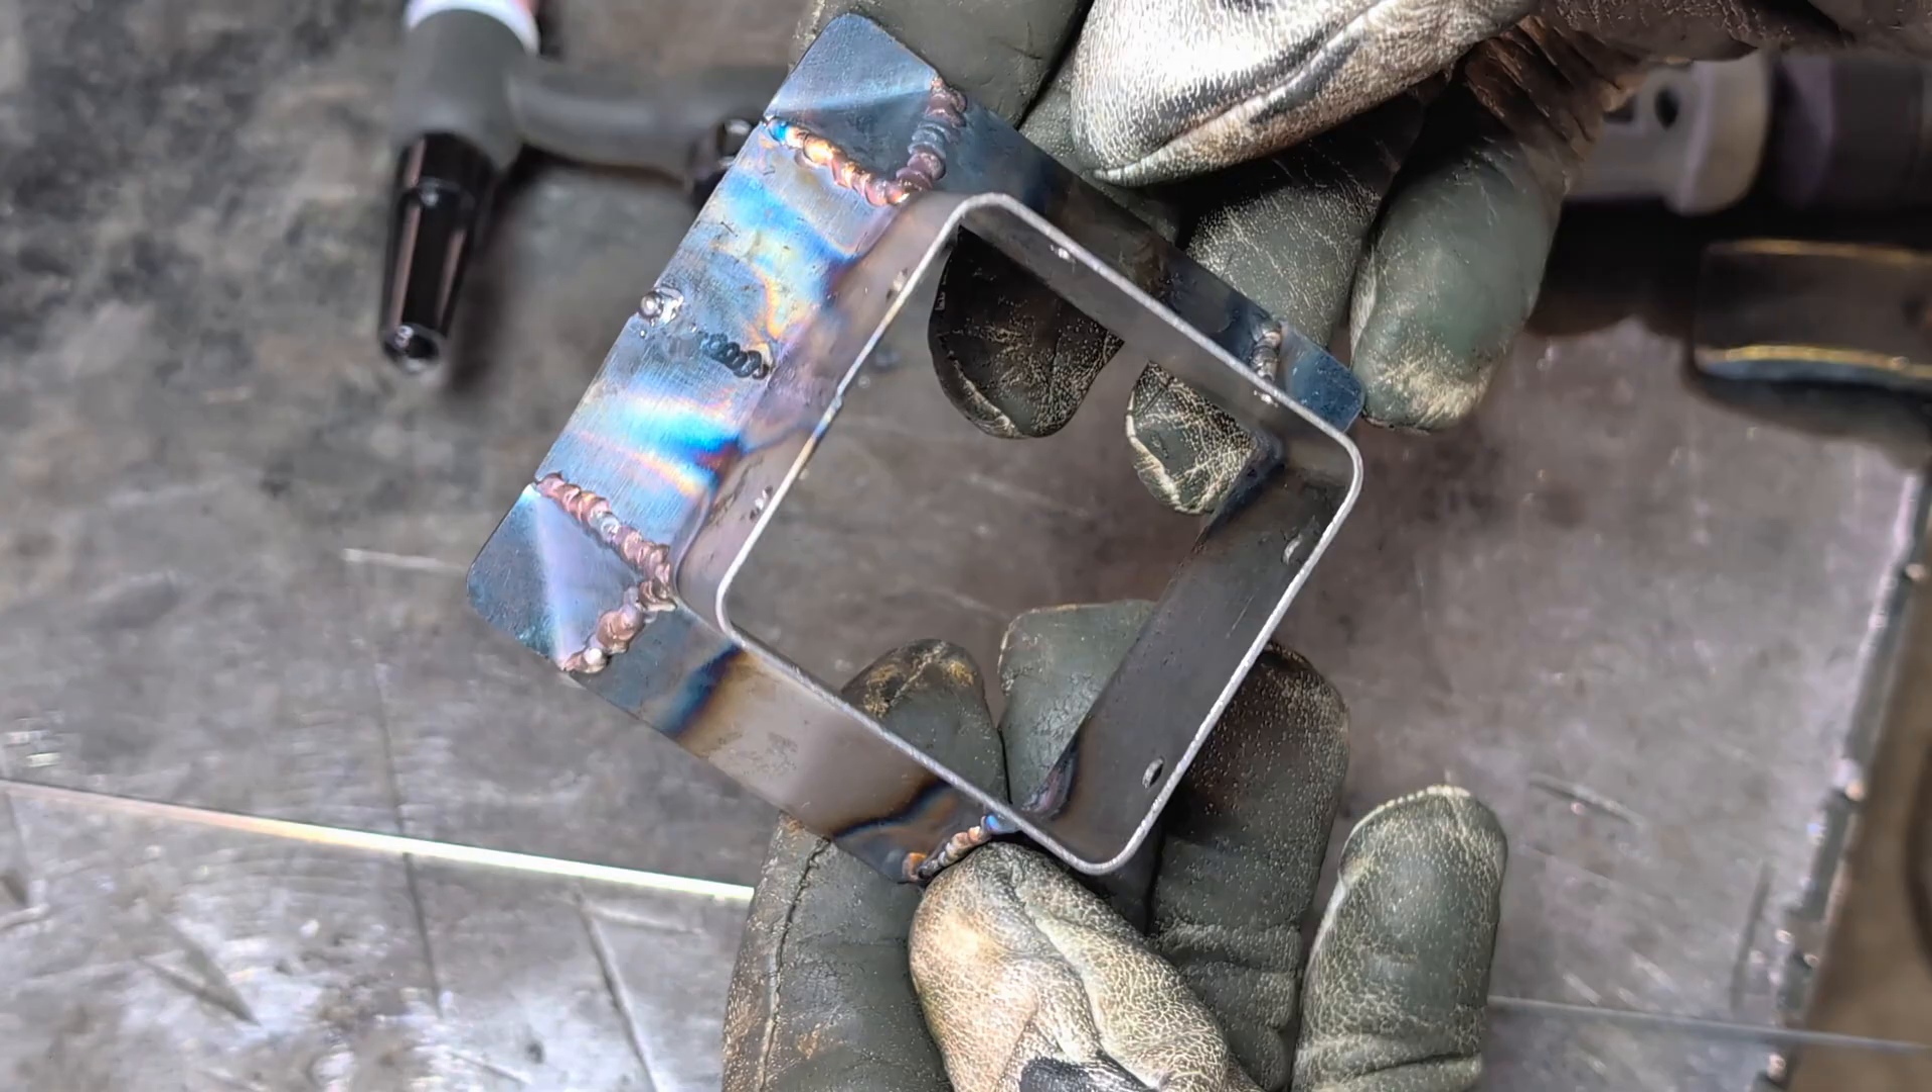The fan housing is finally welded up and it looks not bad.